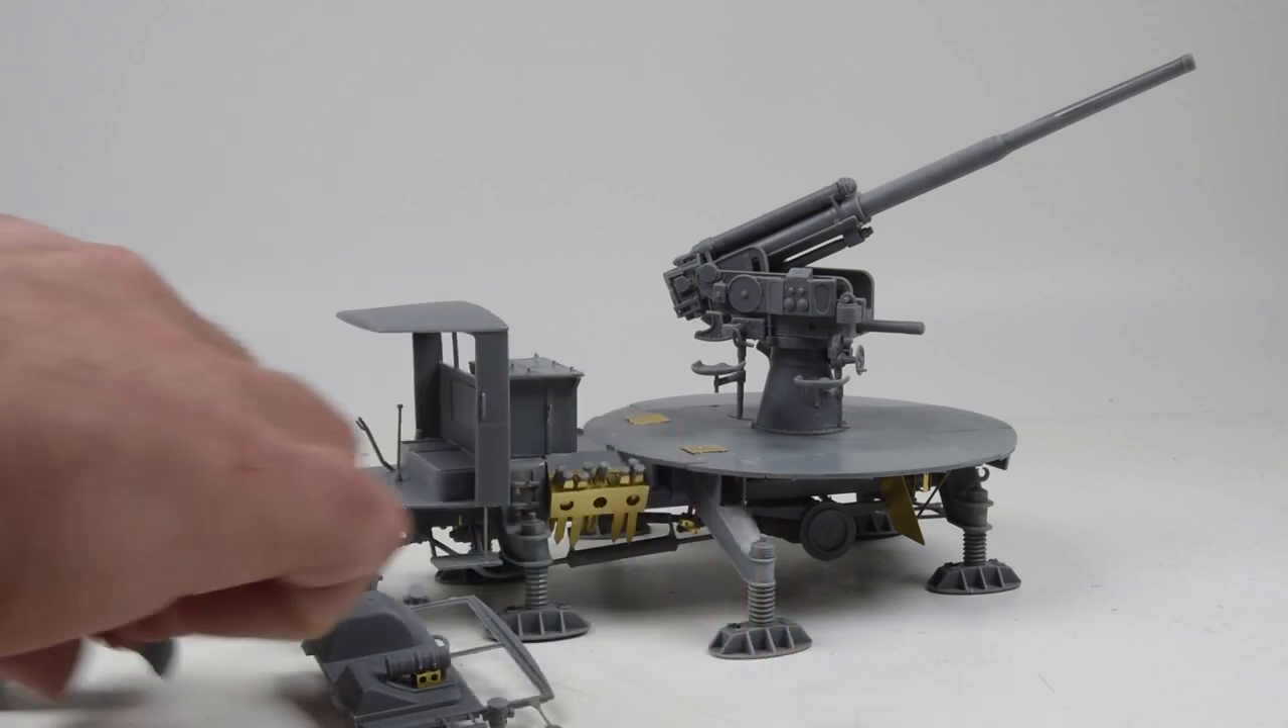The gun is just installed temporarily so sitting in its location point here.